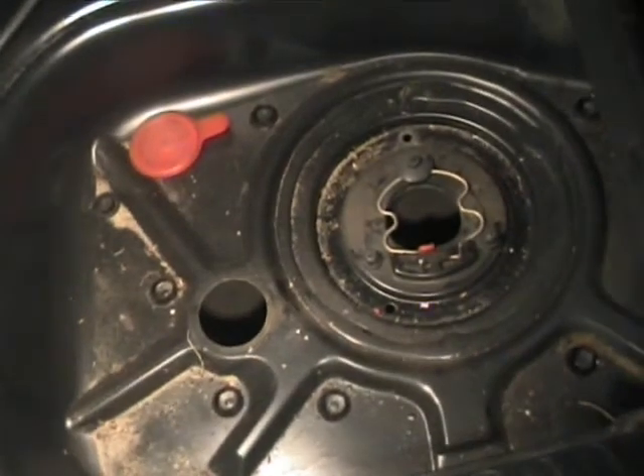I've stripped out I've stripped out all of this tool tray and spare wheel junk out of here.